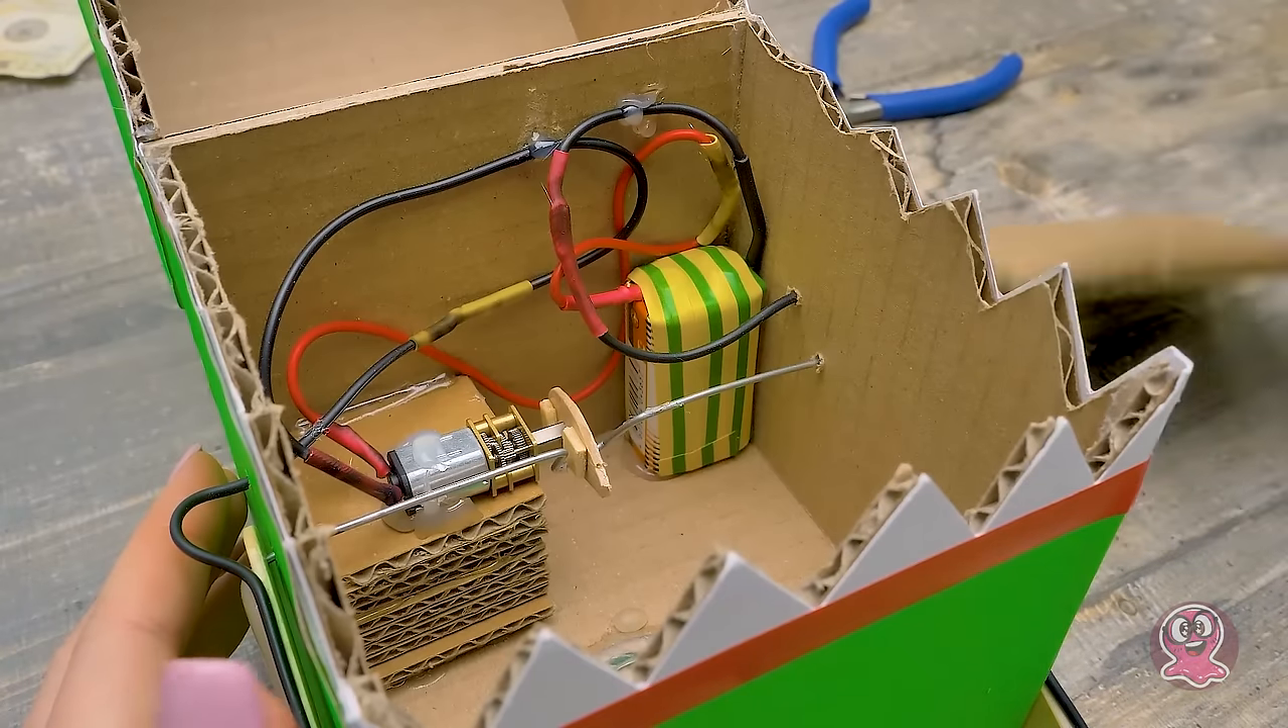मैंने बॉक्स के अंदर की सारी तारे भी कनेक्ट कर दी।